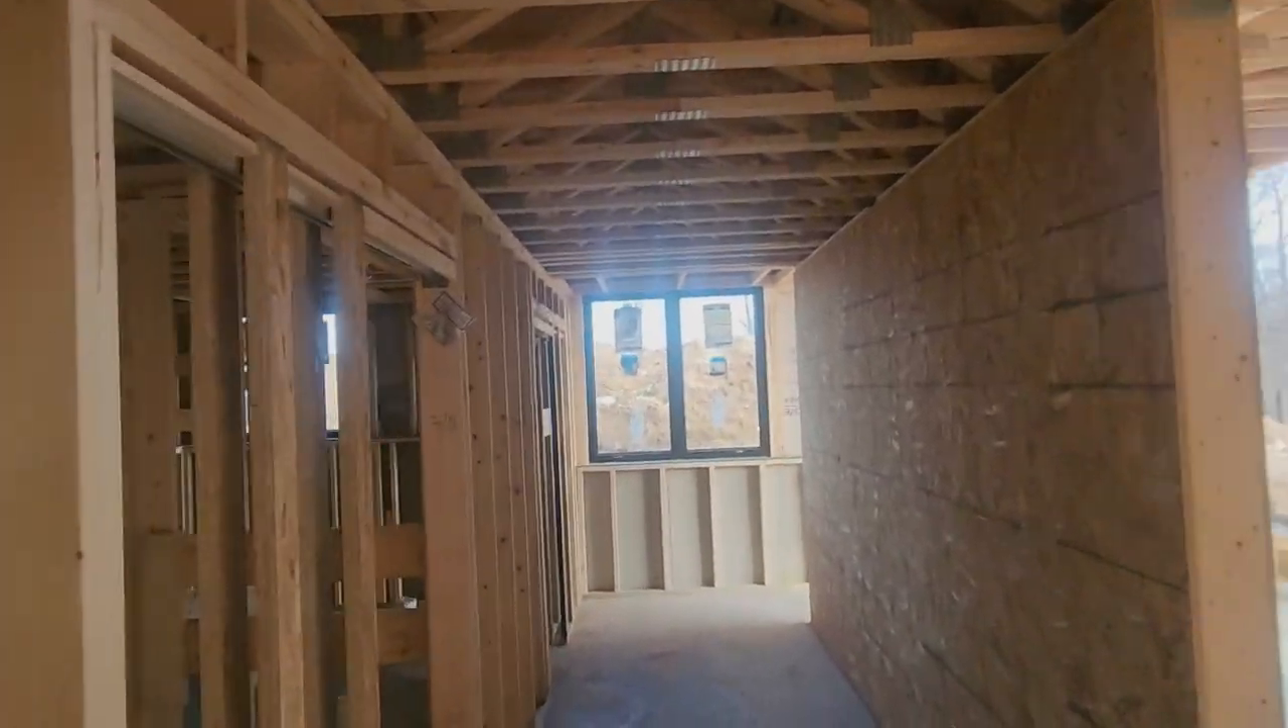Windows at the end of the primary suites are in.